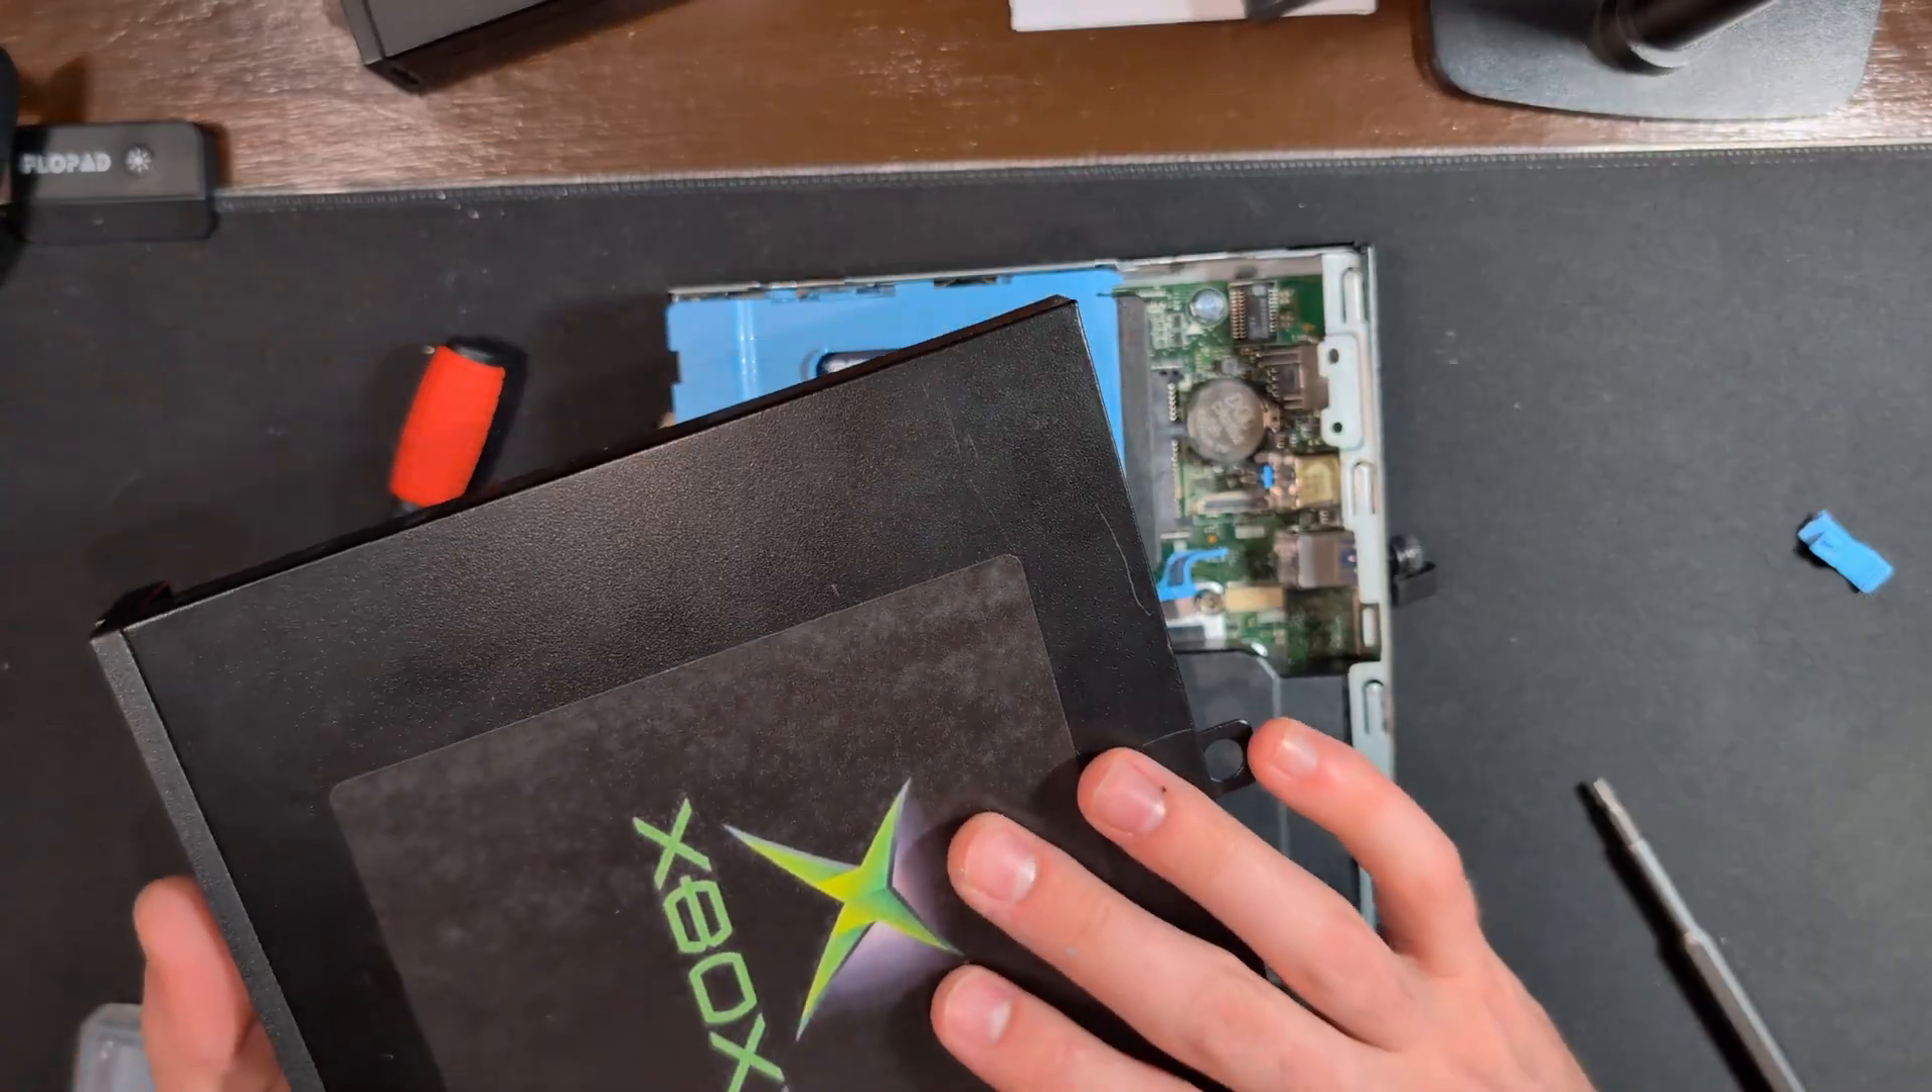The only thing left to do is to place our top cover back on this device.